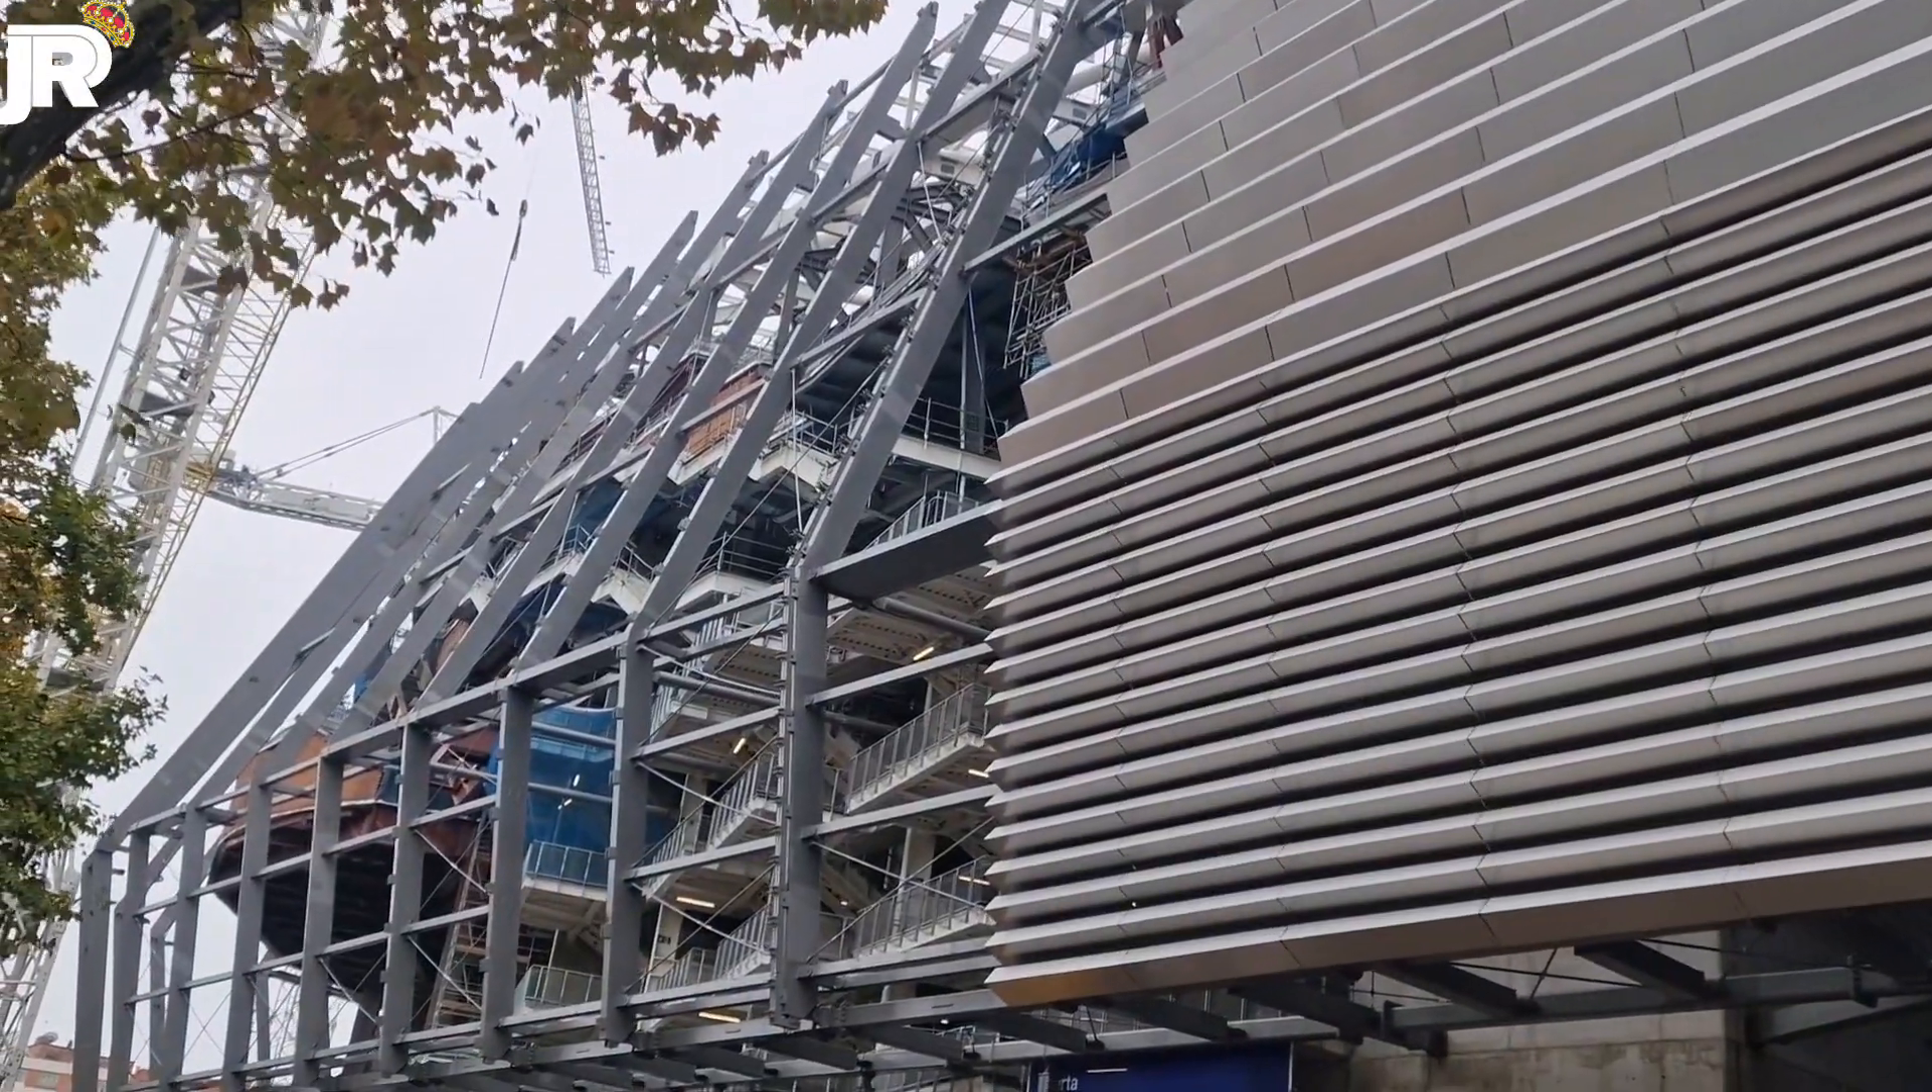Aquí tenemos los soportes verticales colocados e instalados en la fachada este la fachada de padre damián.